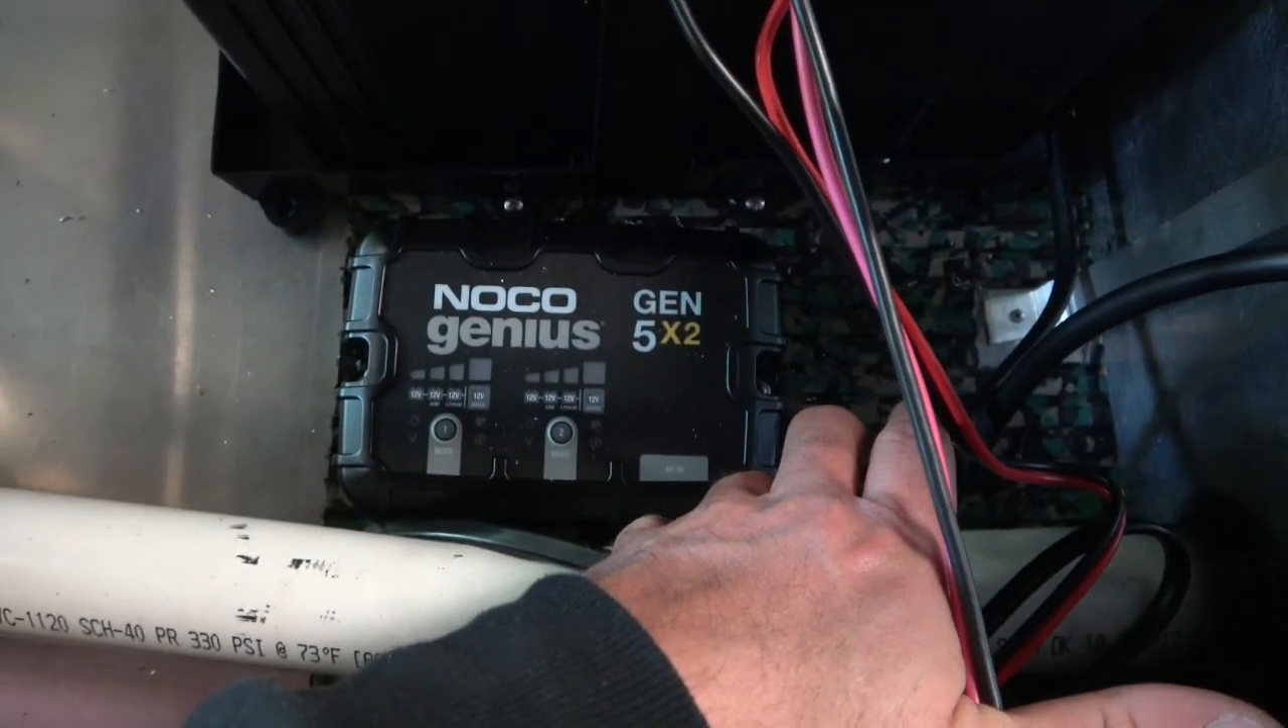And, of course, I don't think I ever showed this in any videos, but I went ahead and put my two-bank charger right here on the port side of the boat.